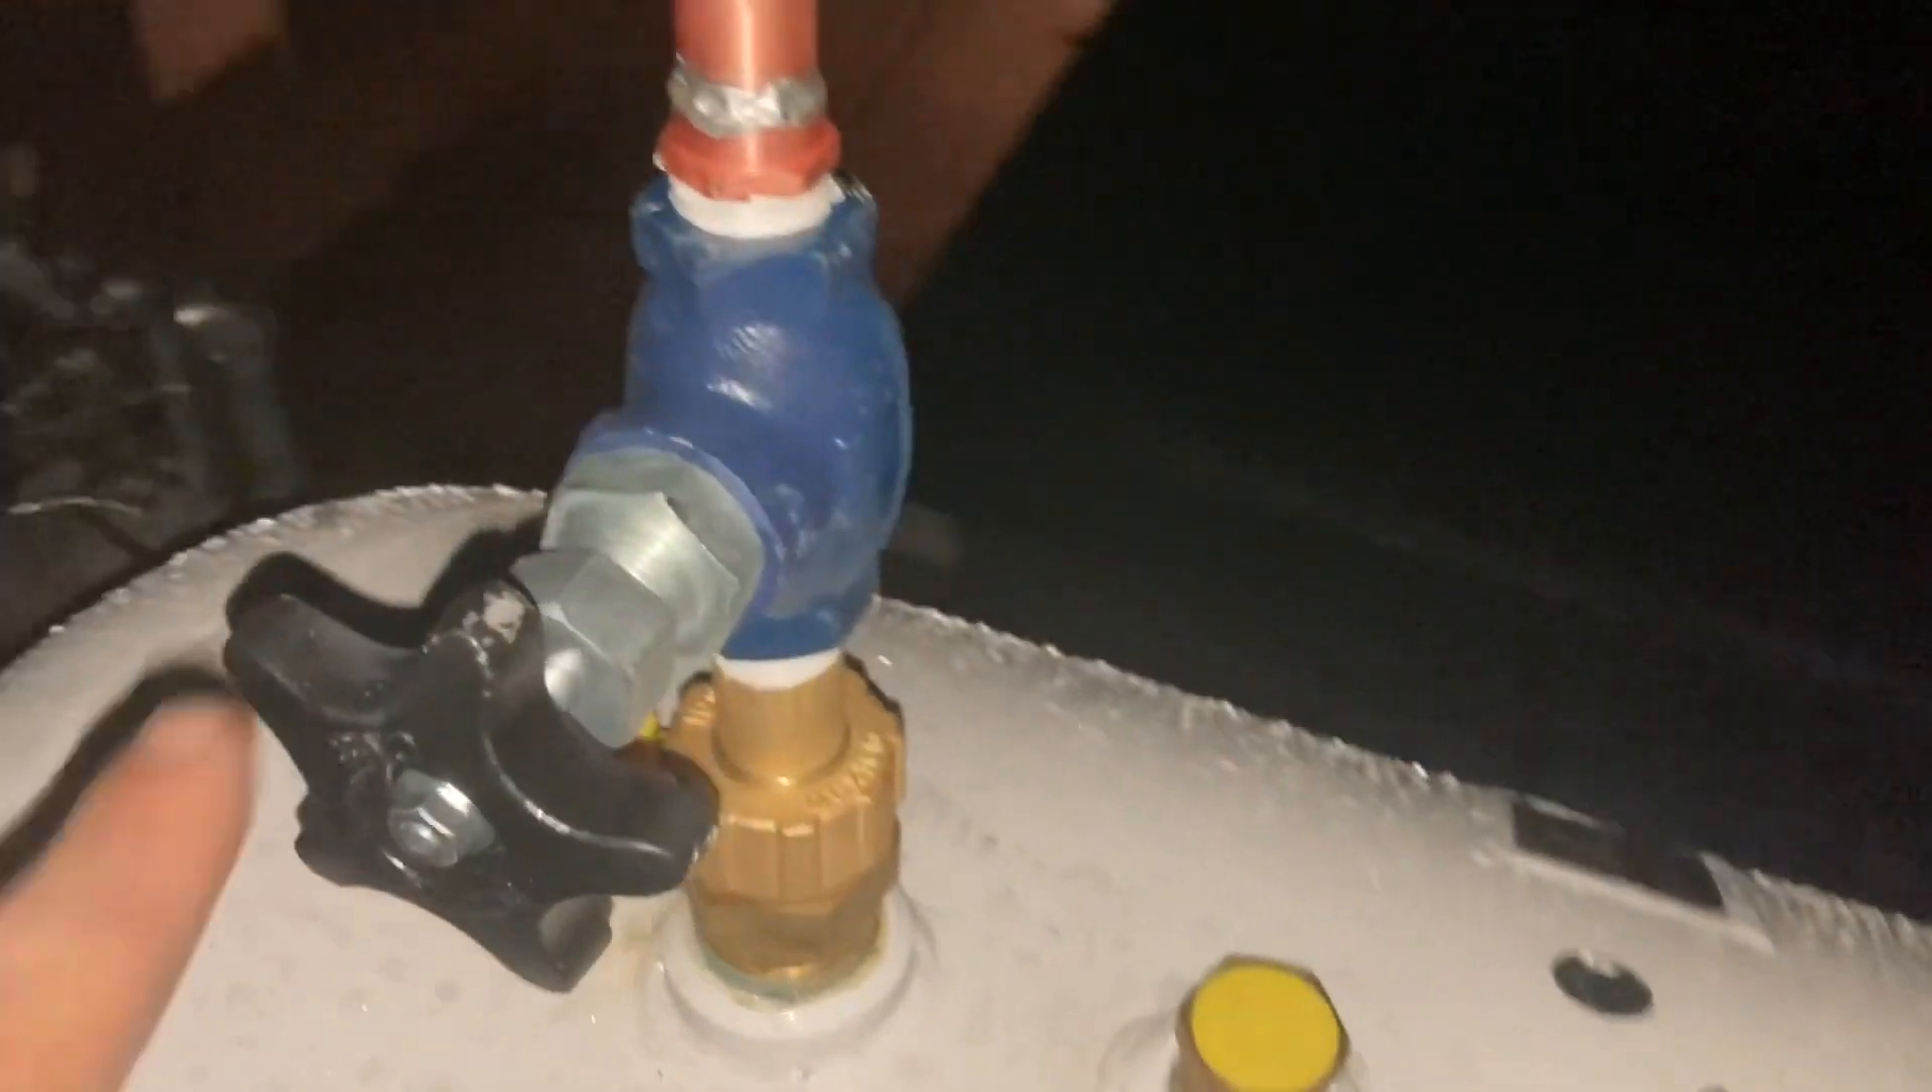Ya le pusimos La La válvula.